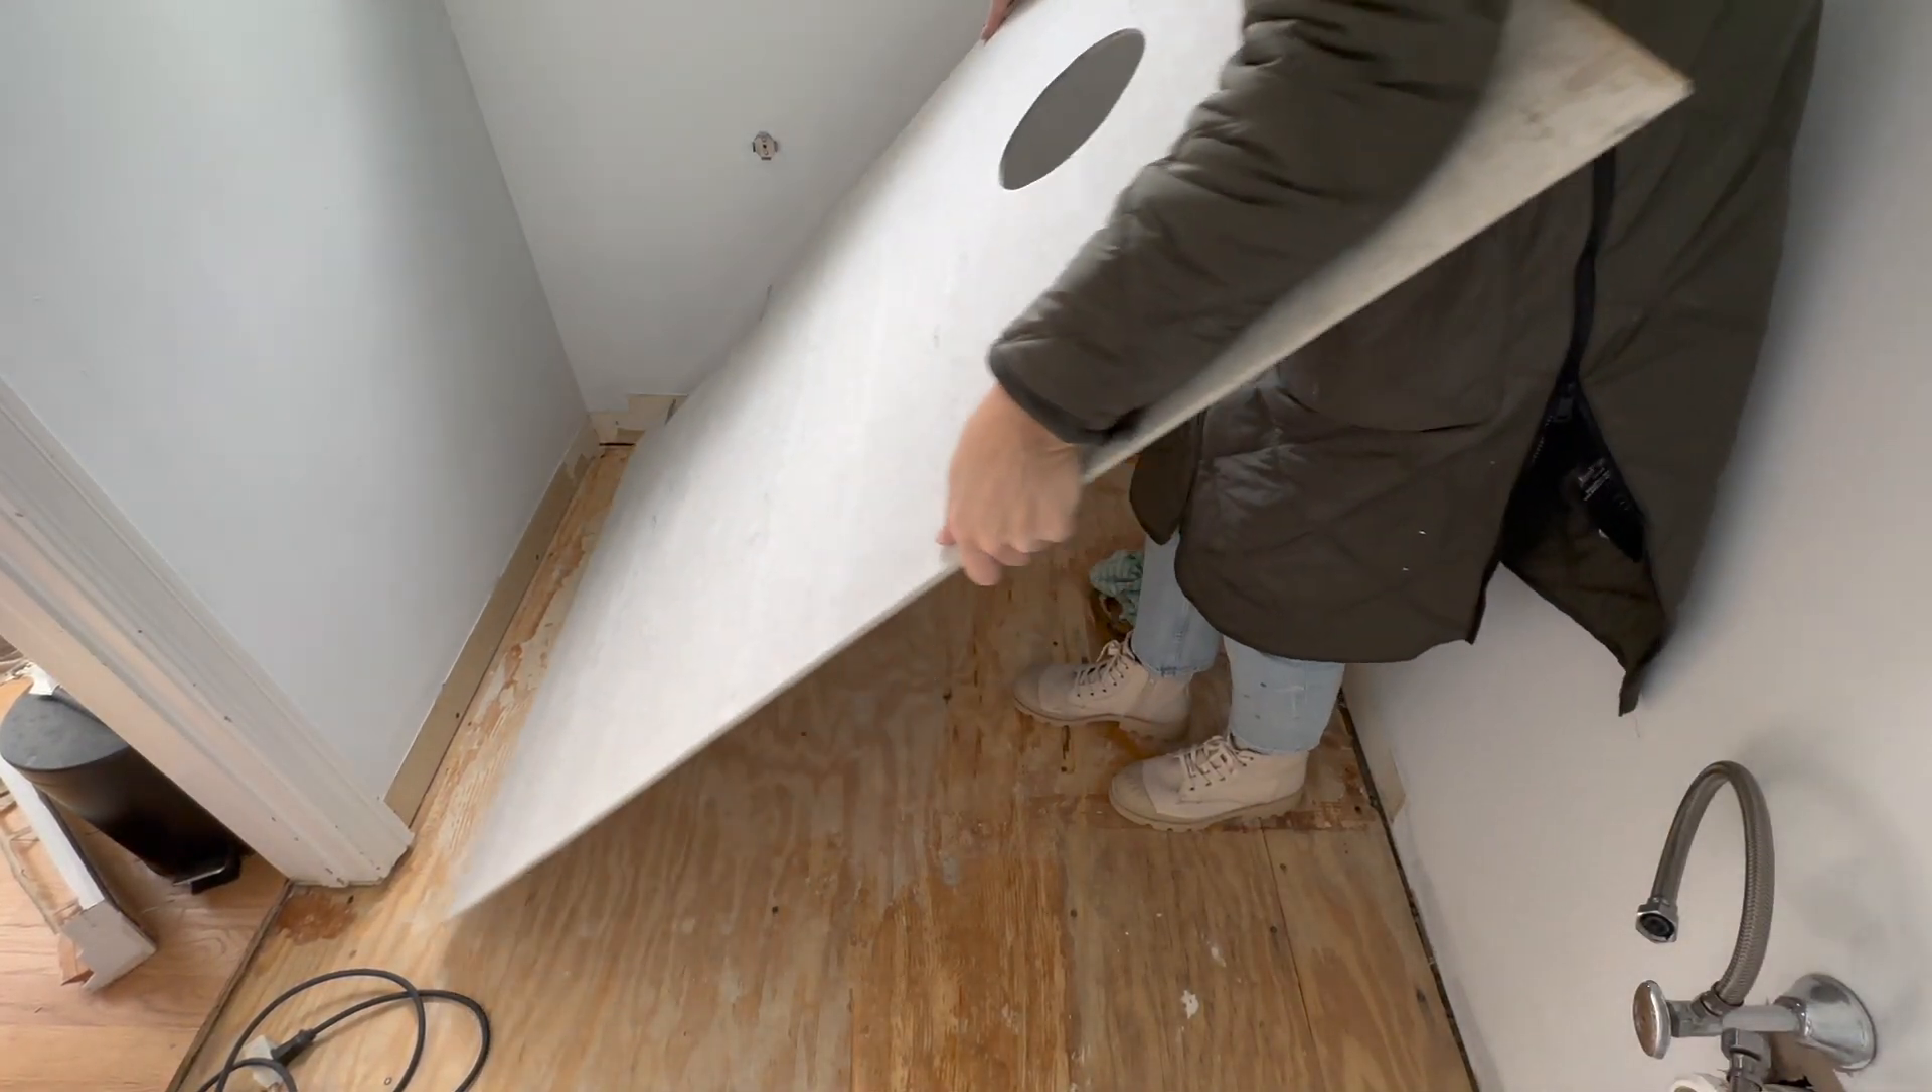So now I'm down to the subfloor.